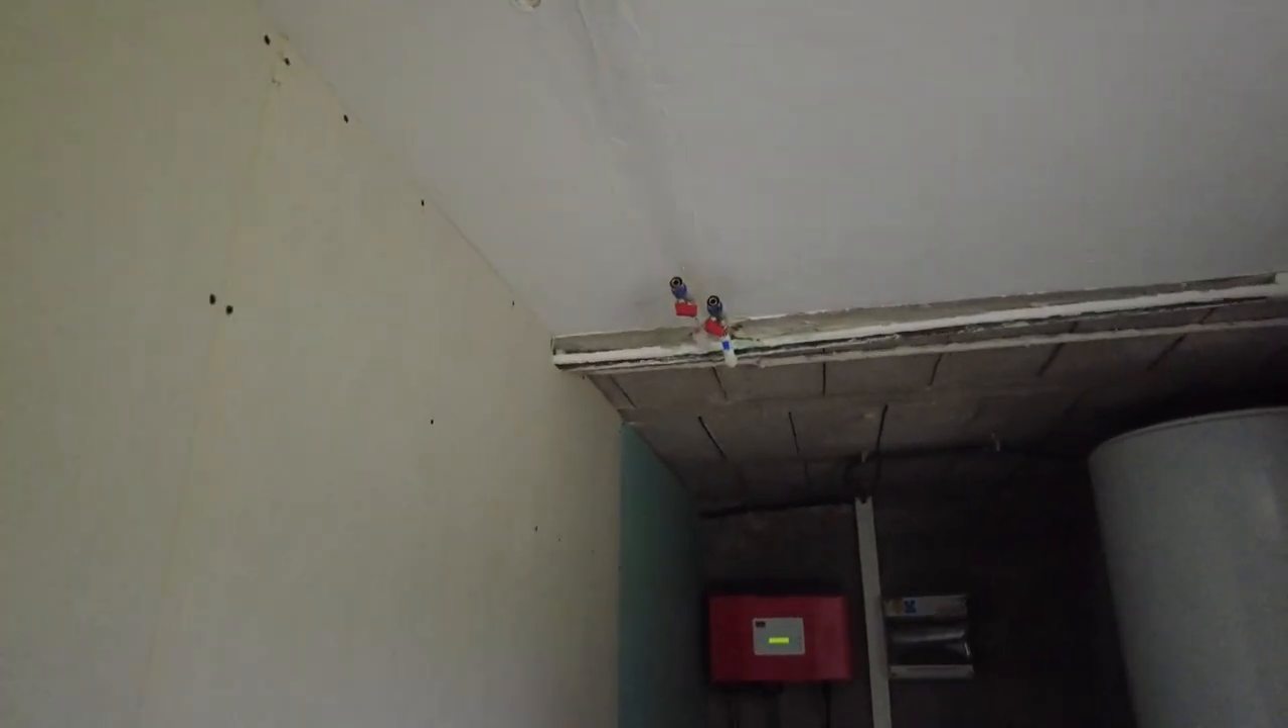As you can see plasterboard is up.